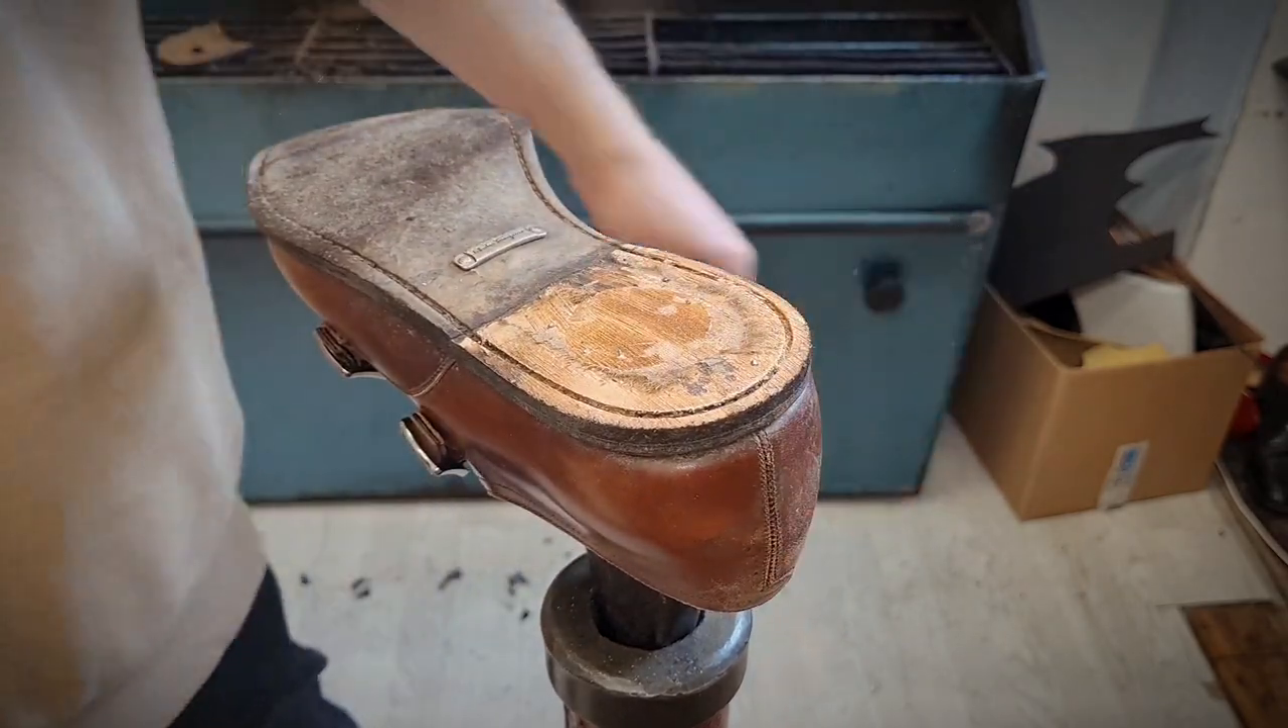The heel block is off now.